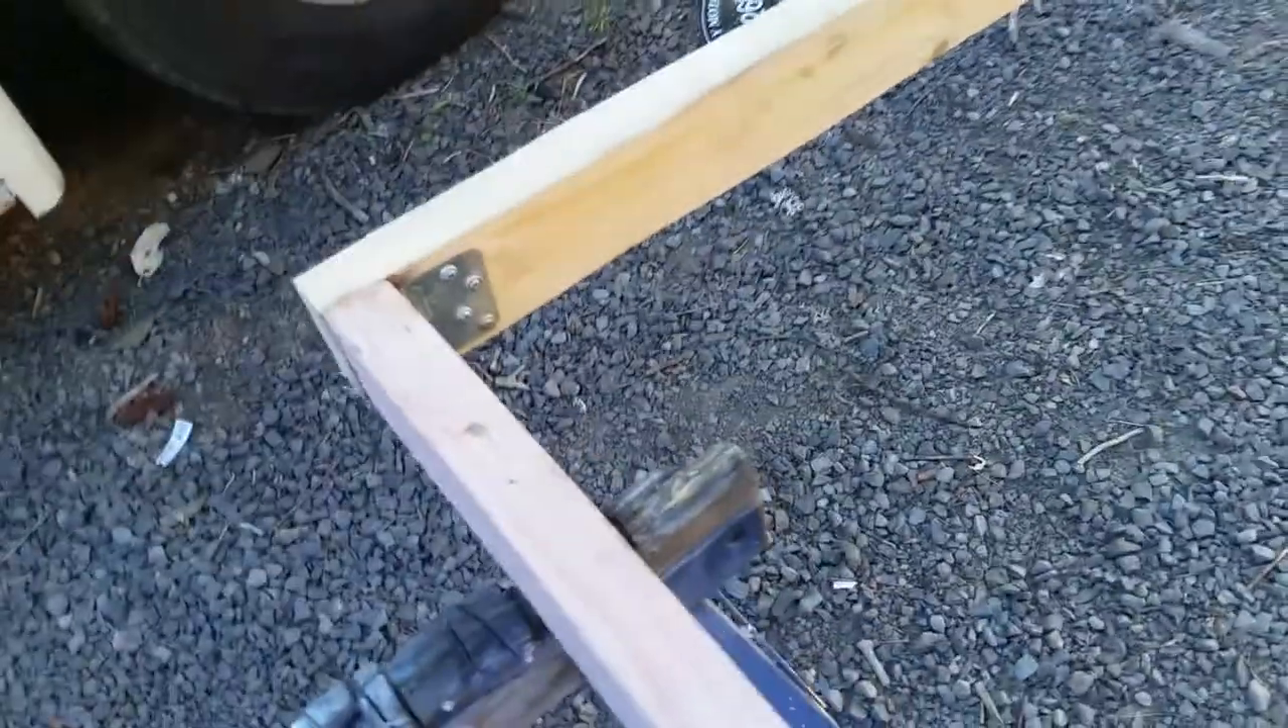Well attempt number one at least hopefully one of one I built this frame and I put some some angle brackets in the angles just to keep it honest because who wants a dishonest frame eh?